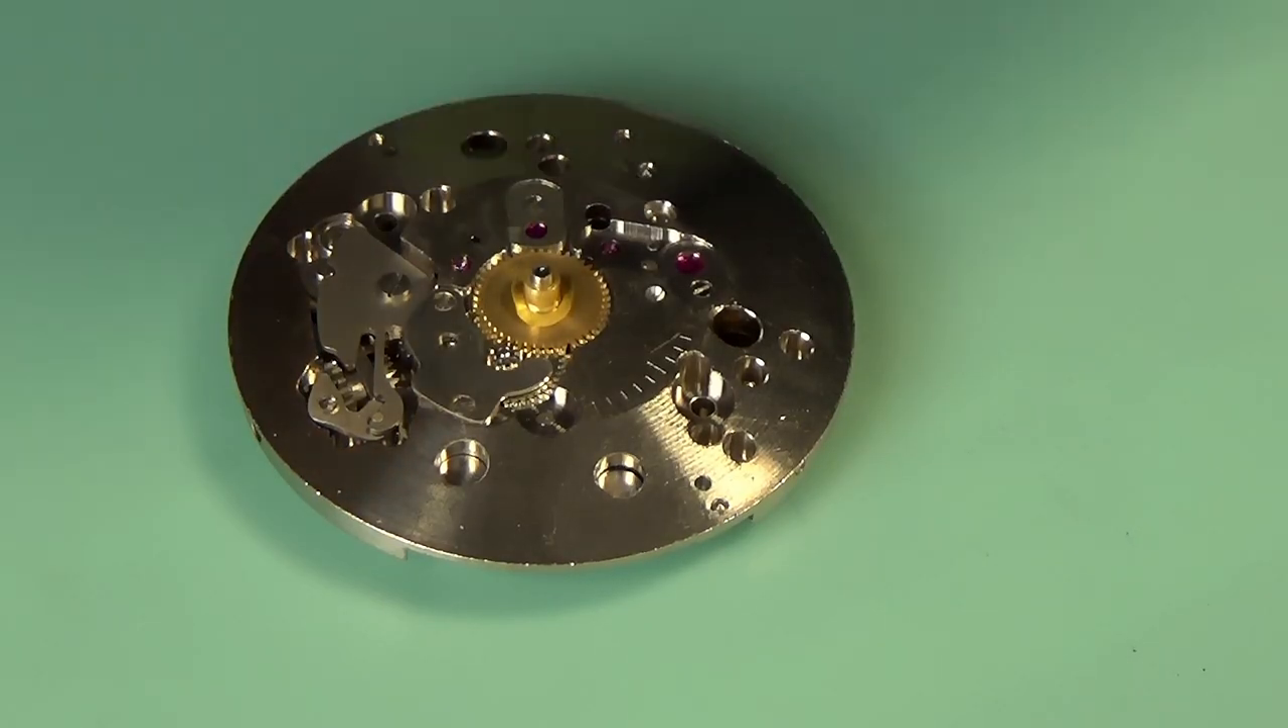So all that remains to be done is basically the cosmetics of this watch the dial needs to go on the hands need to go on.